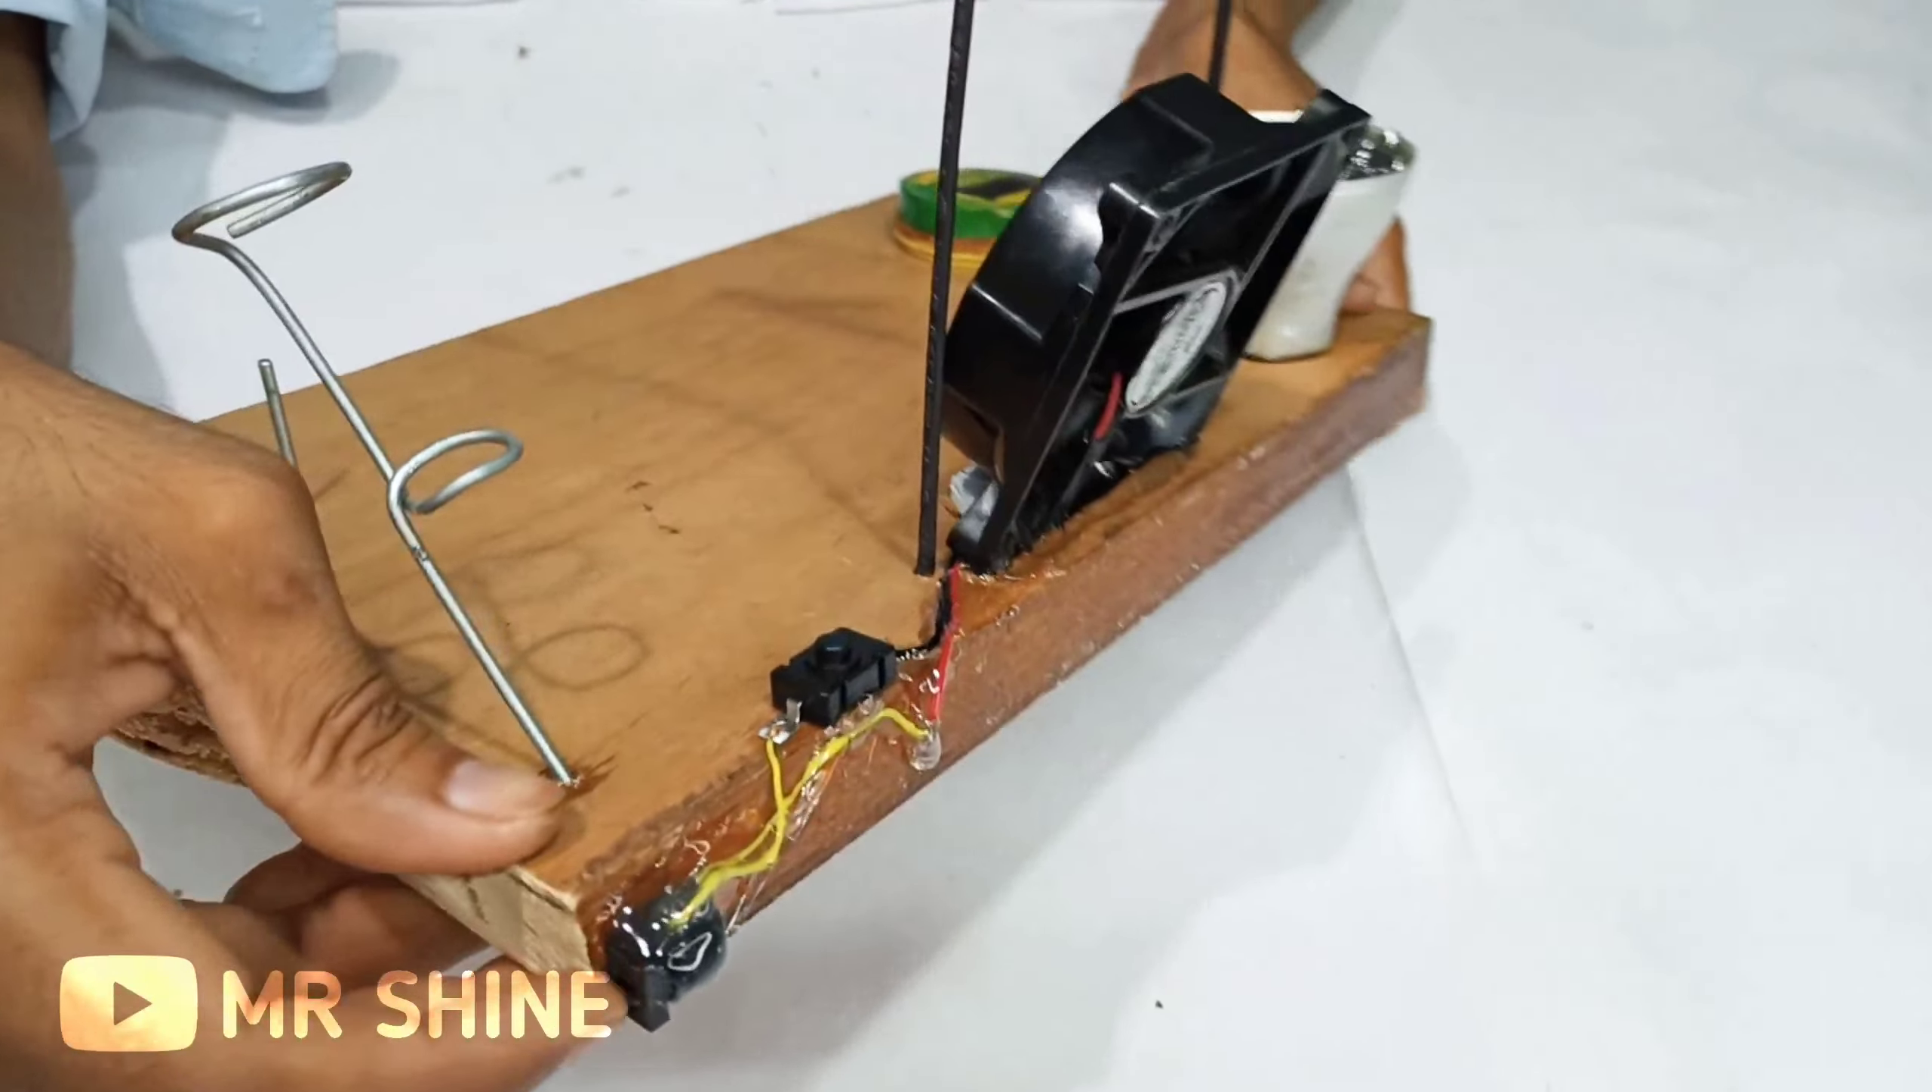तो फैन को मैंने यहां पर लगा दिया है।